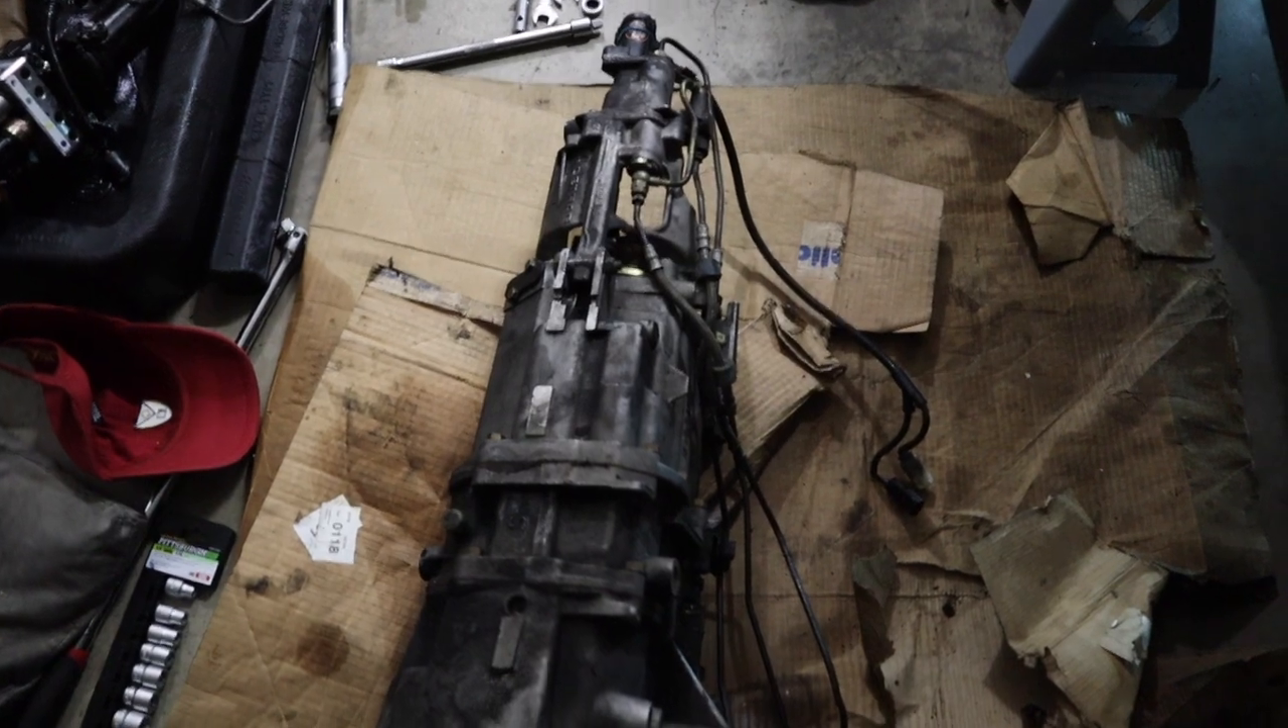Alright guys, we successfully got the transmission out.